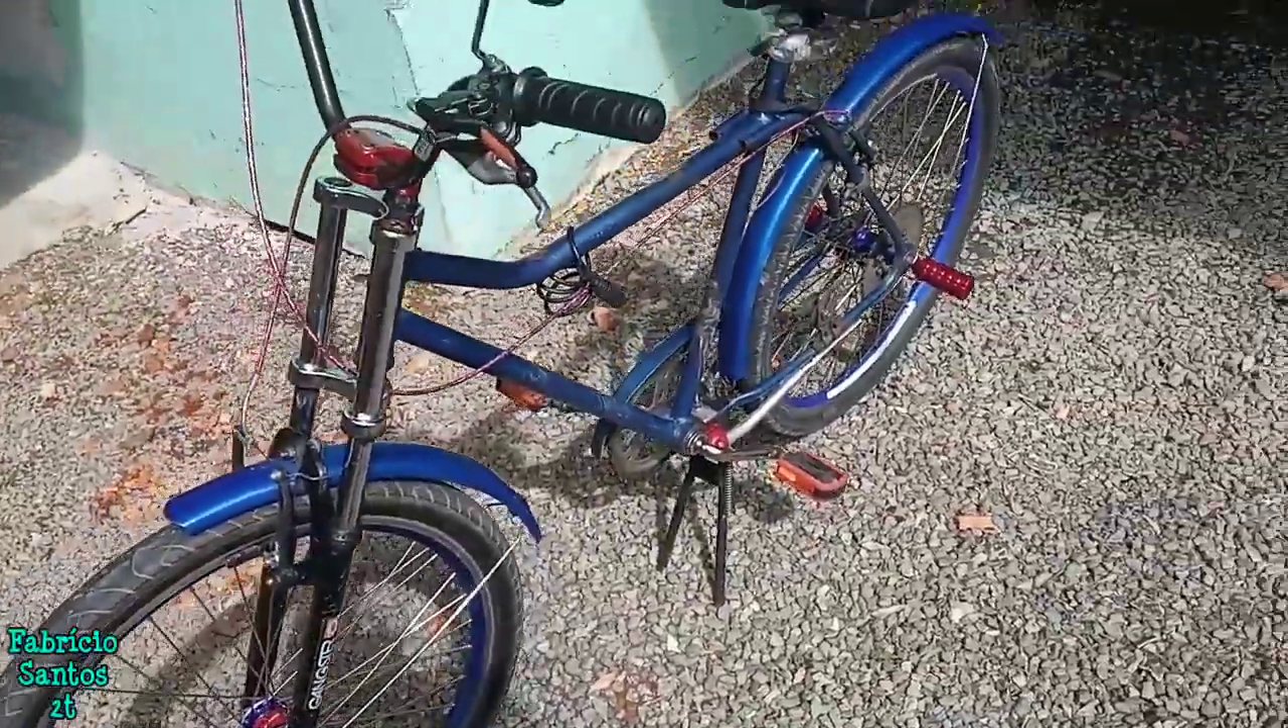E por enquanto a bike está sem motor.